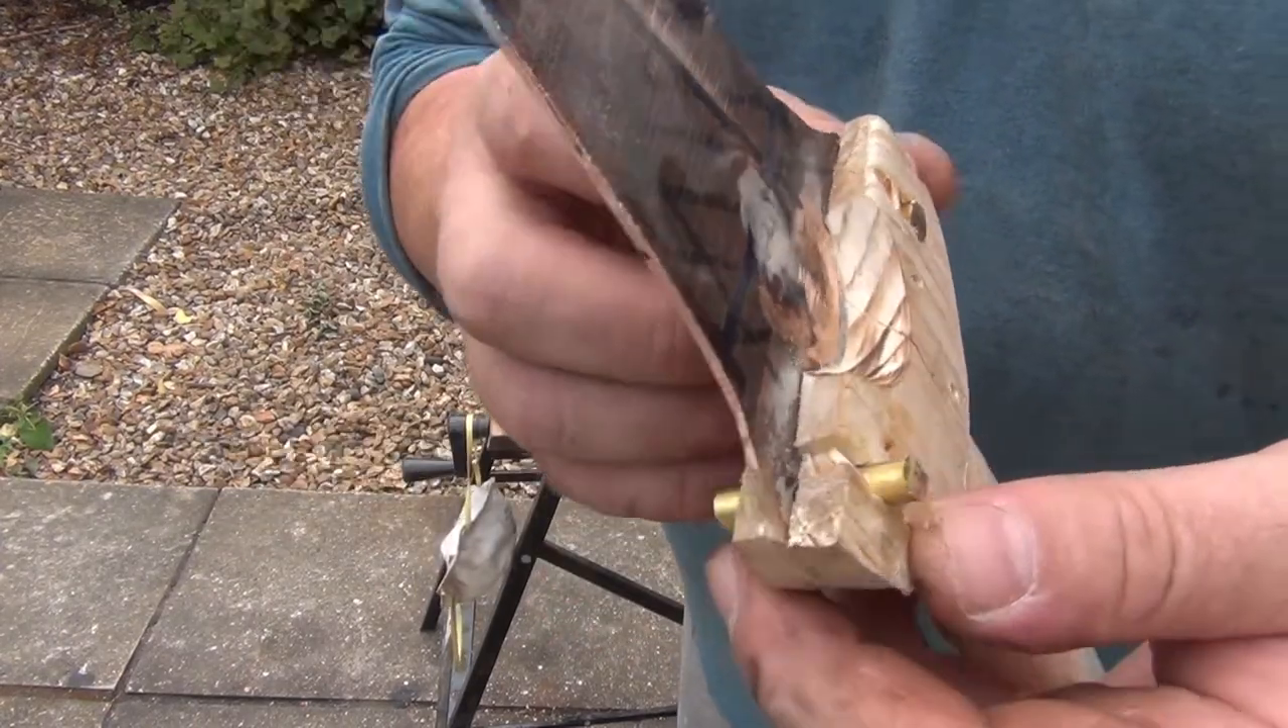So I've got the little brass pins in place.